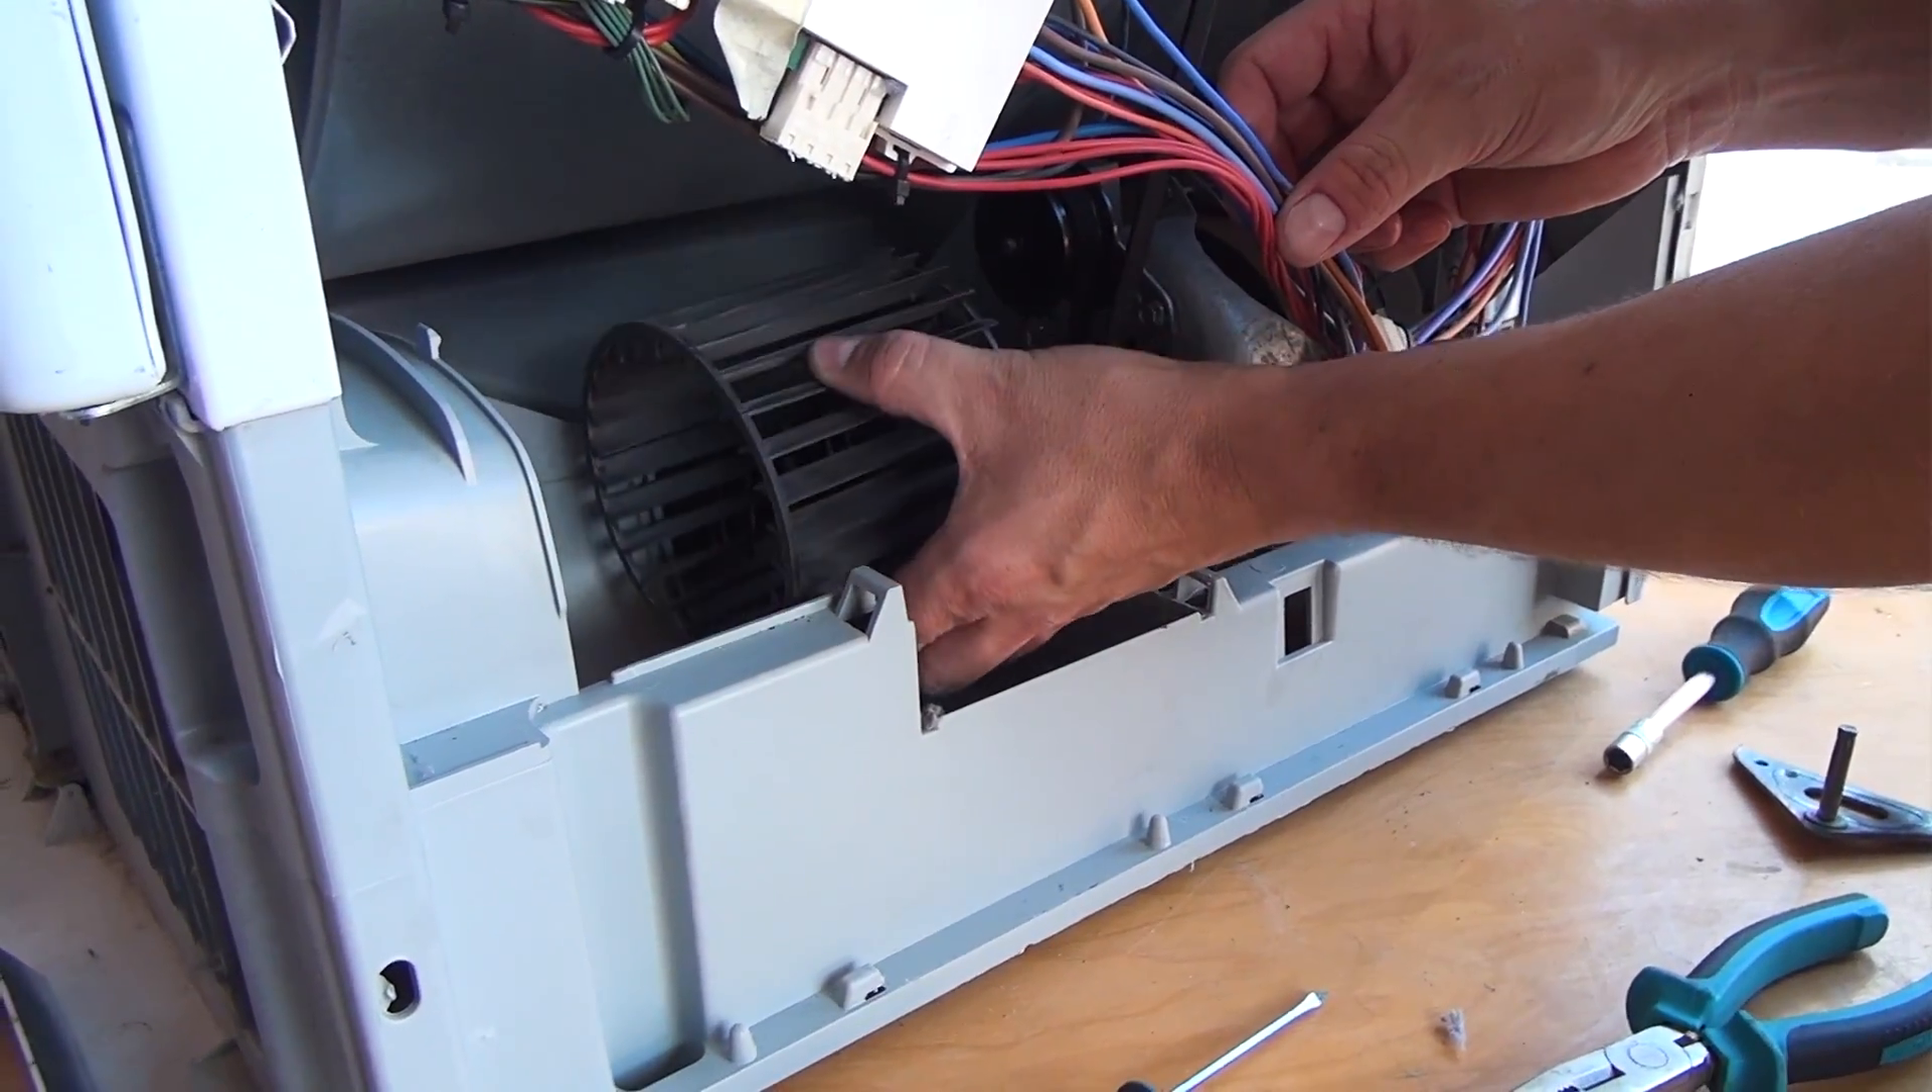Der Trockner muss nur mehr wieder zusammengebaut werden.